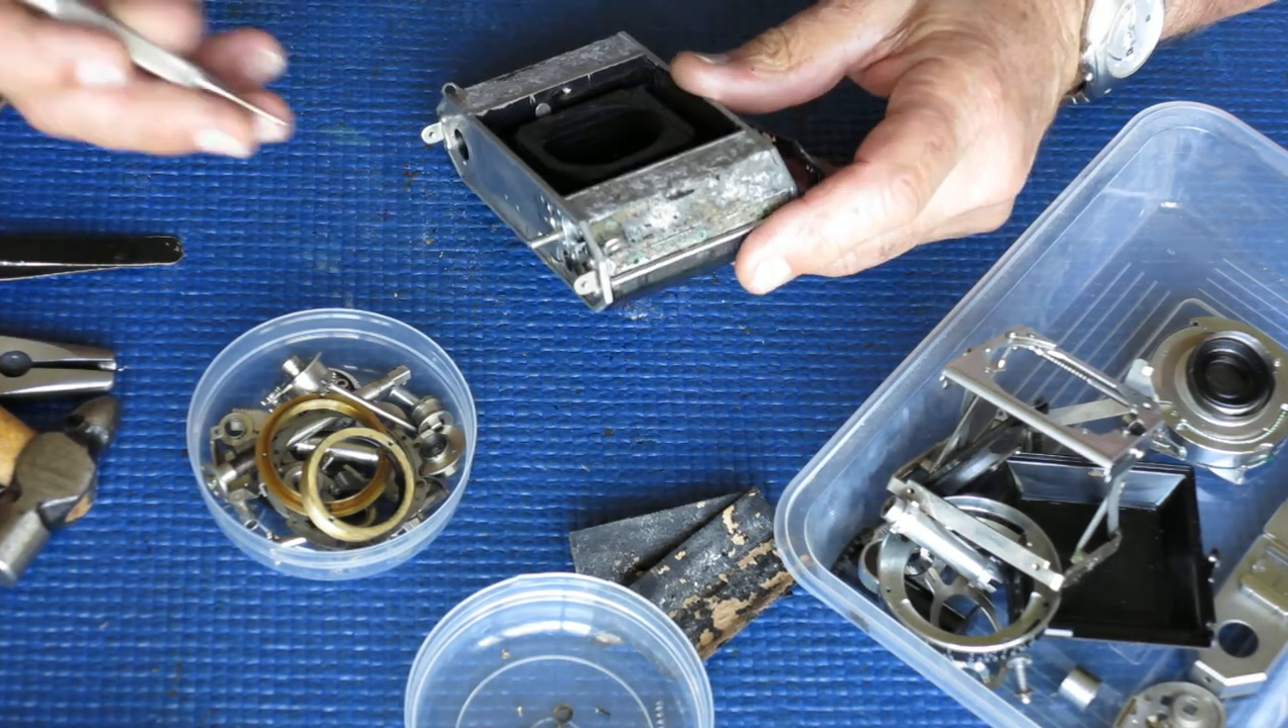Alright, well the body's stripped down.